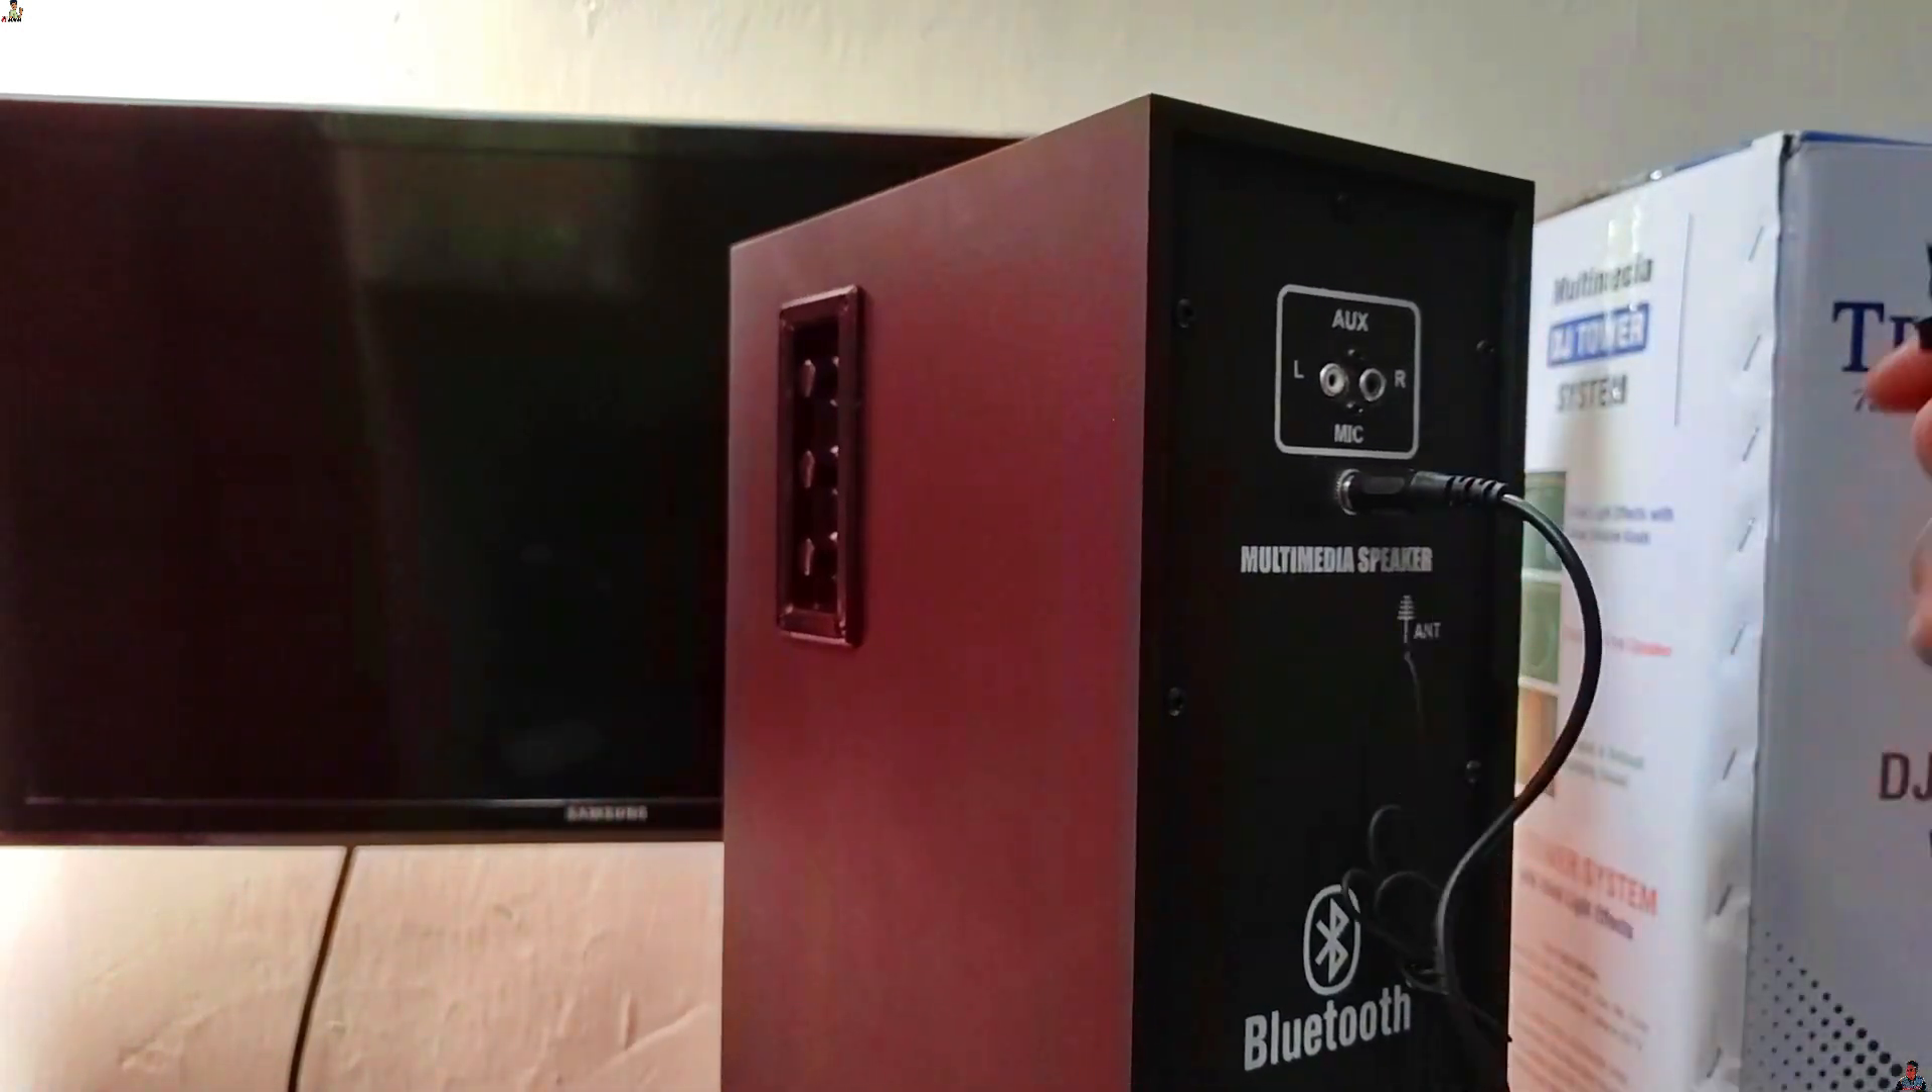माइक का कनेक्शन भी हो गया।